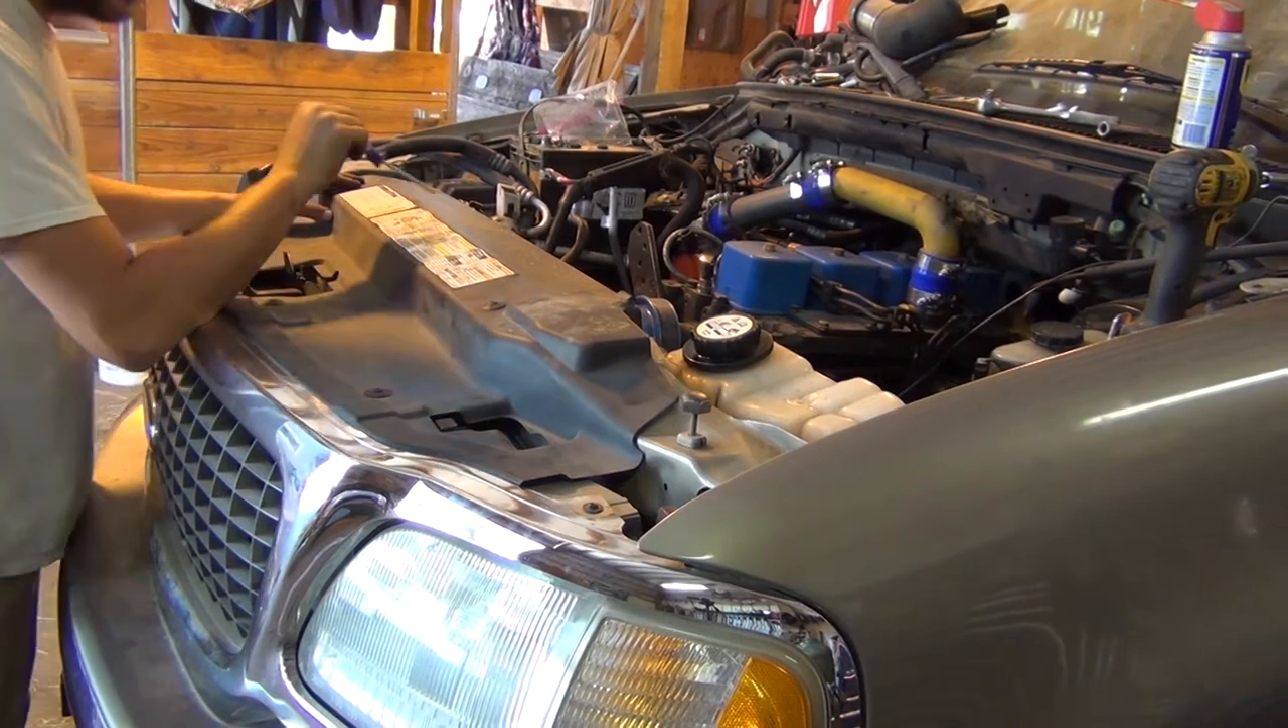And our beautiful plastic piece is back in and installed. It's got all the 4 .6 liter shit on it.